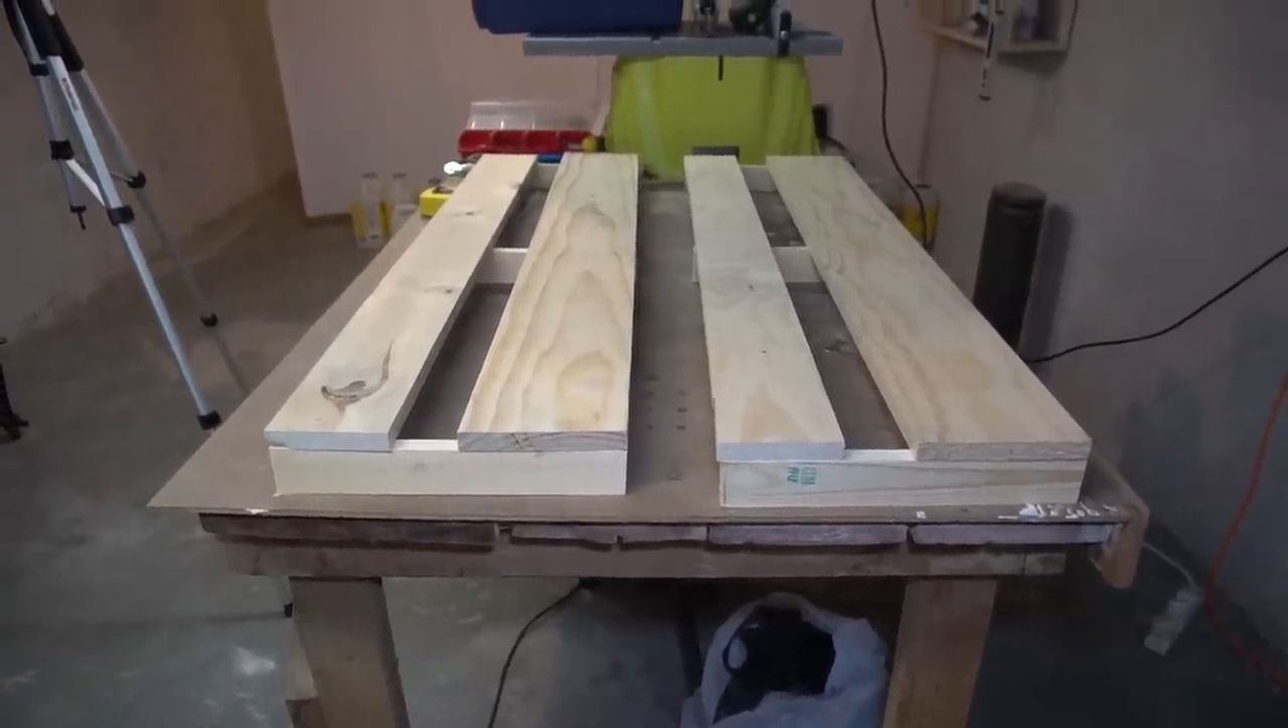All the cuts have been made and I'm now dry fitting them in the basement getting them prepped to be screwed together.